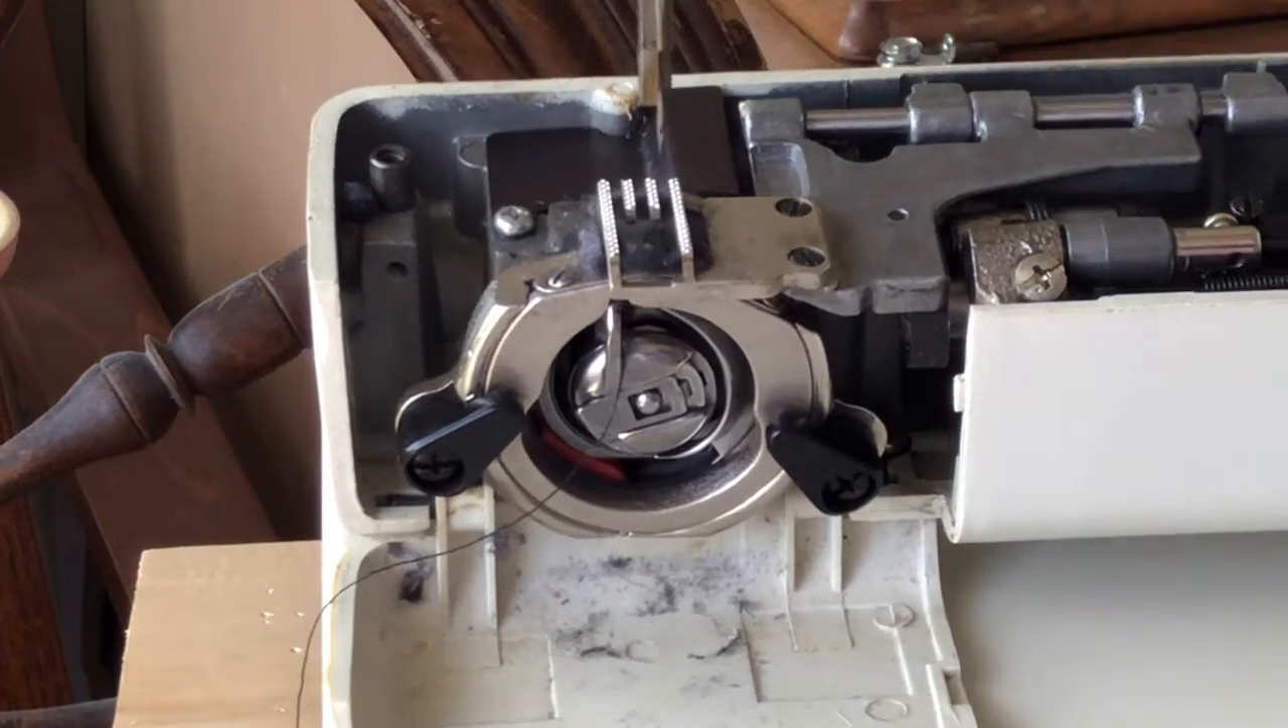Uh, I haven't put the top back on the free arm yet.